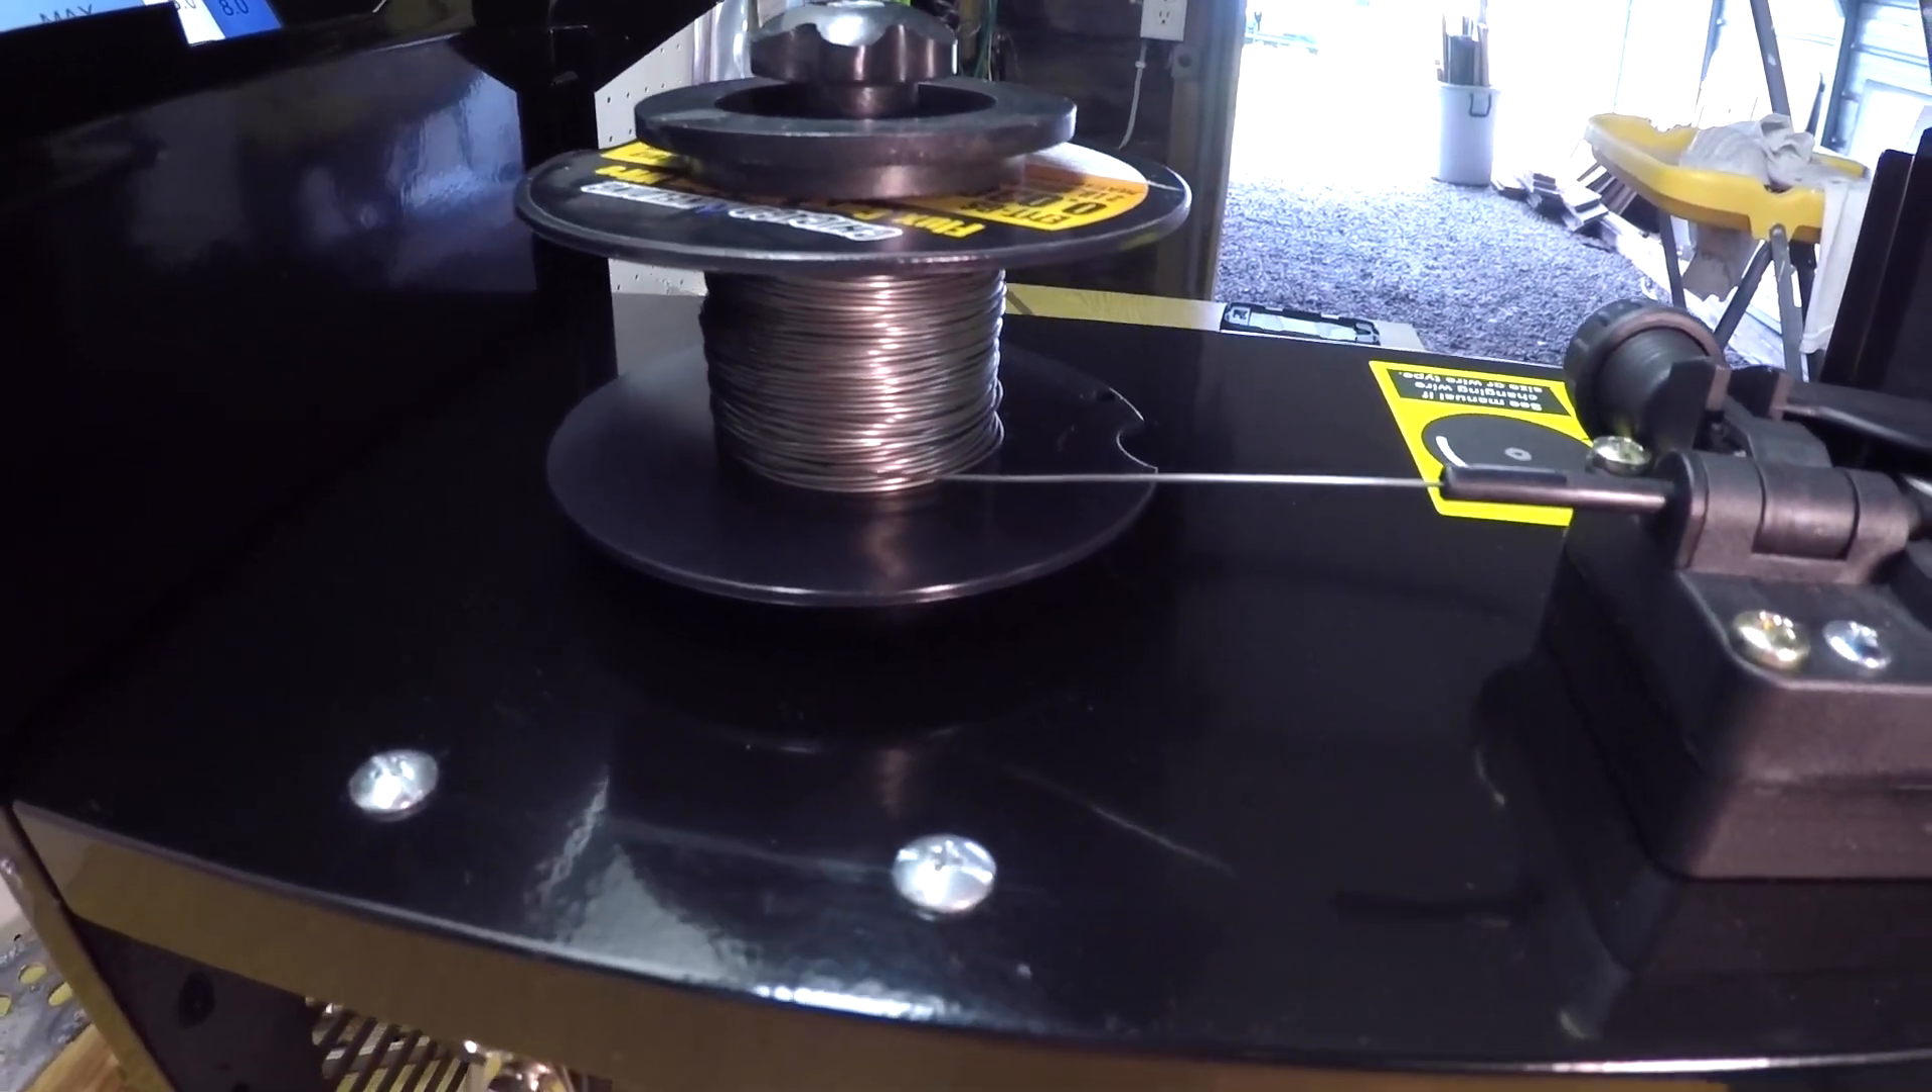And I just have two pan head screws in the top.